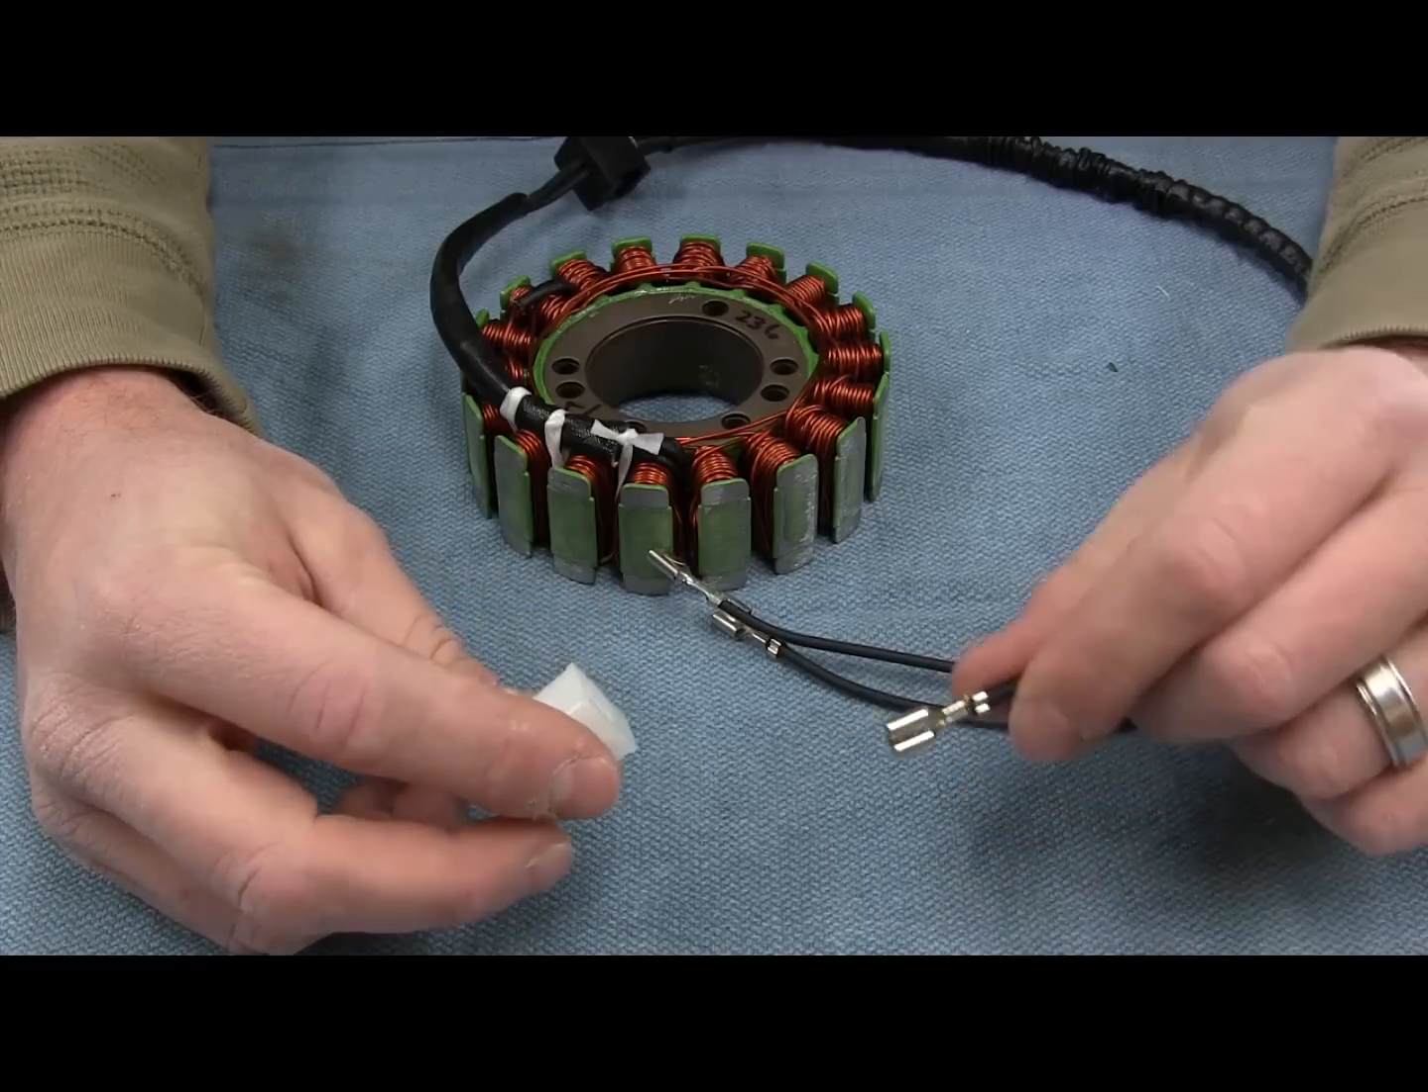Now we just have to slide the terminals into the connector.